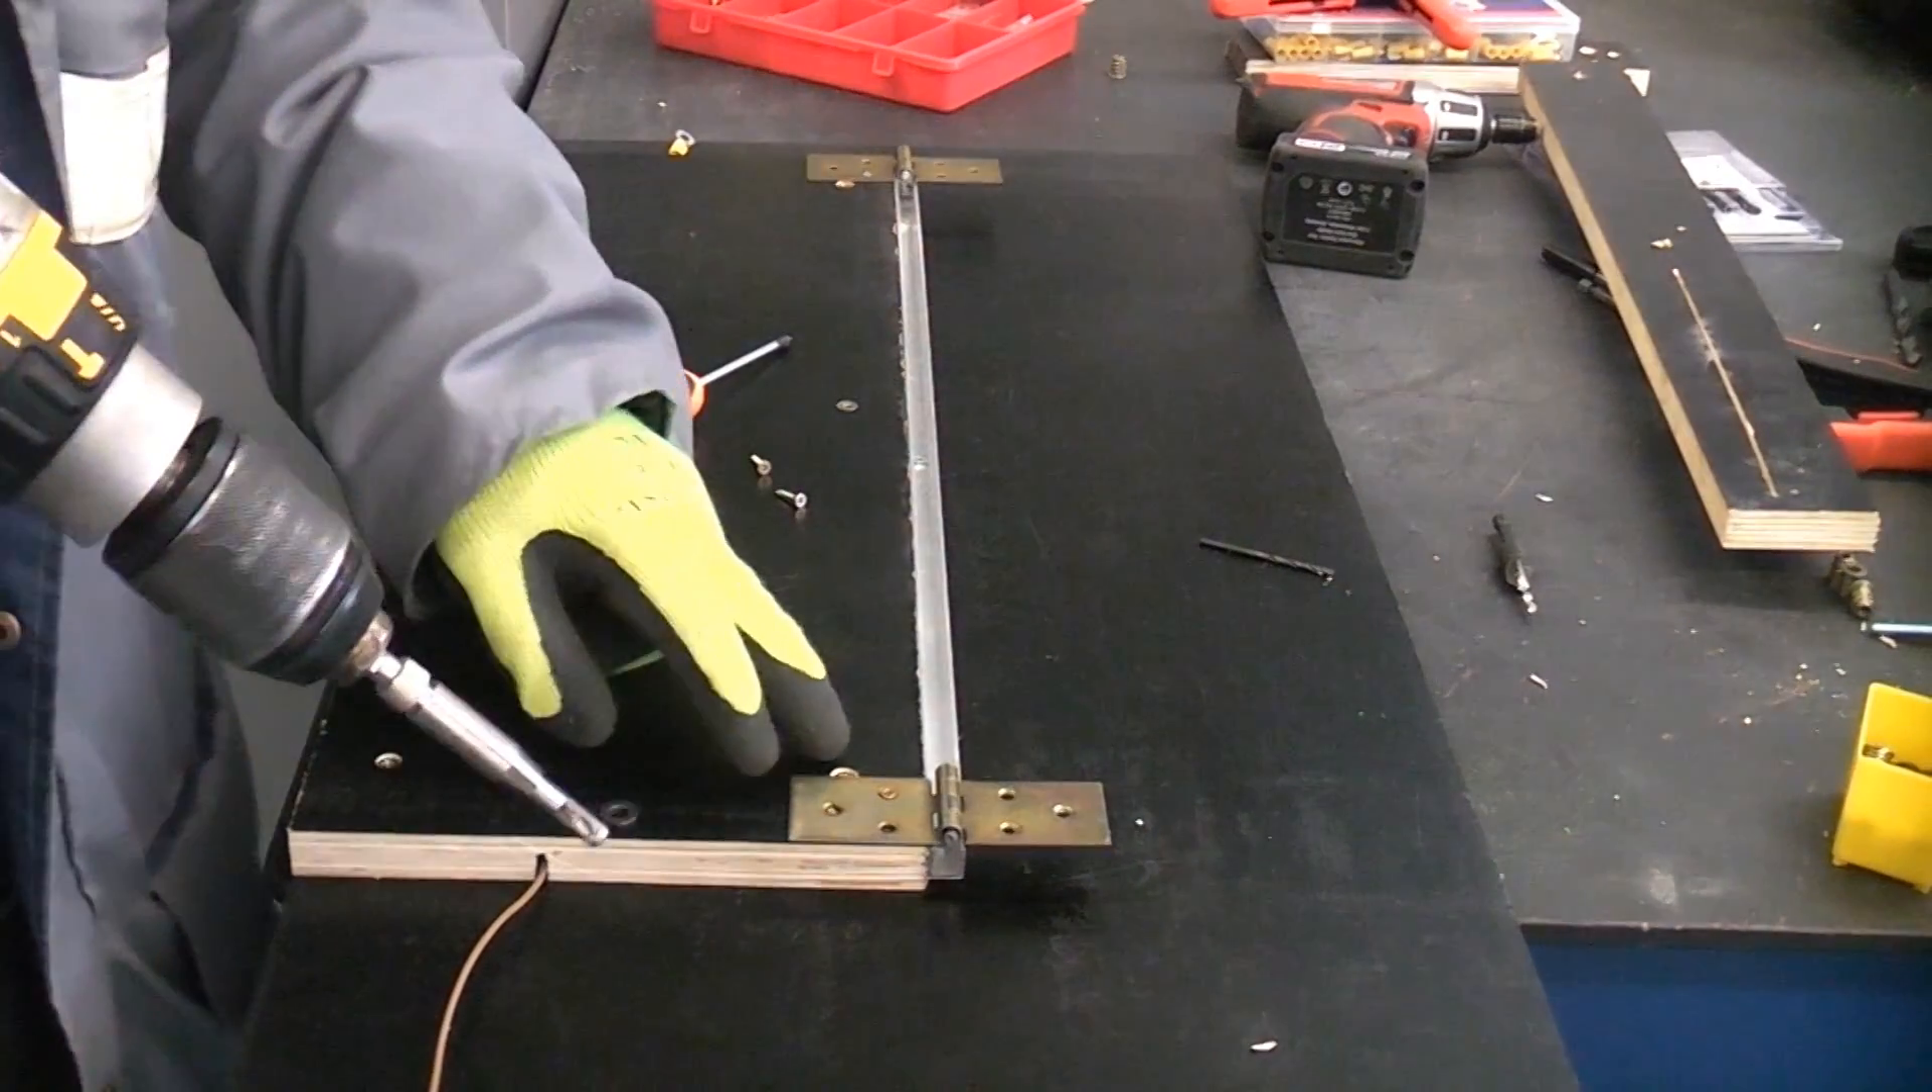I've now placed the hinges in position and I've put one screw in already. The knuckle on the hinge is dead in the centre of the aluminium track.